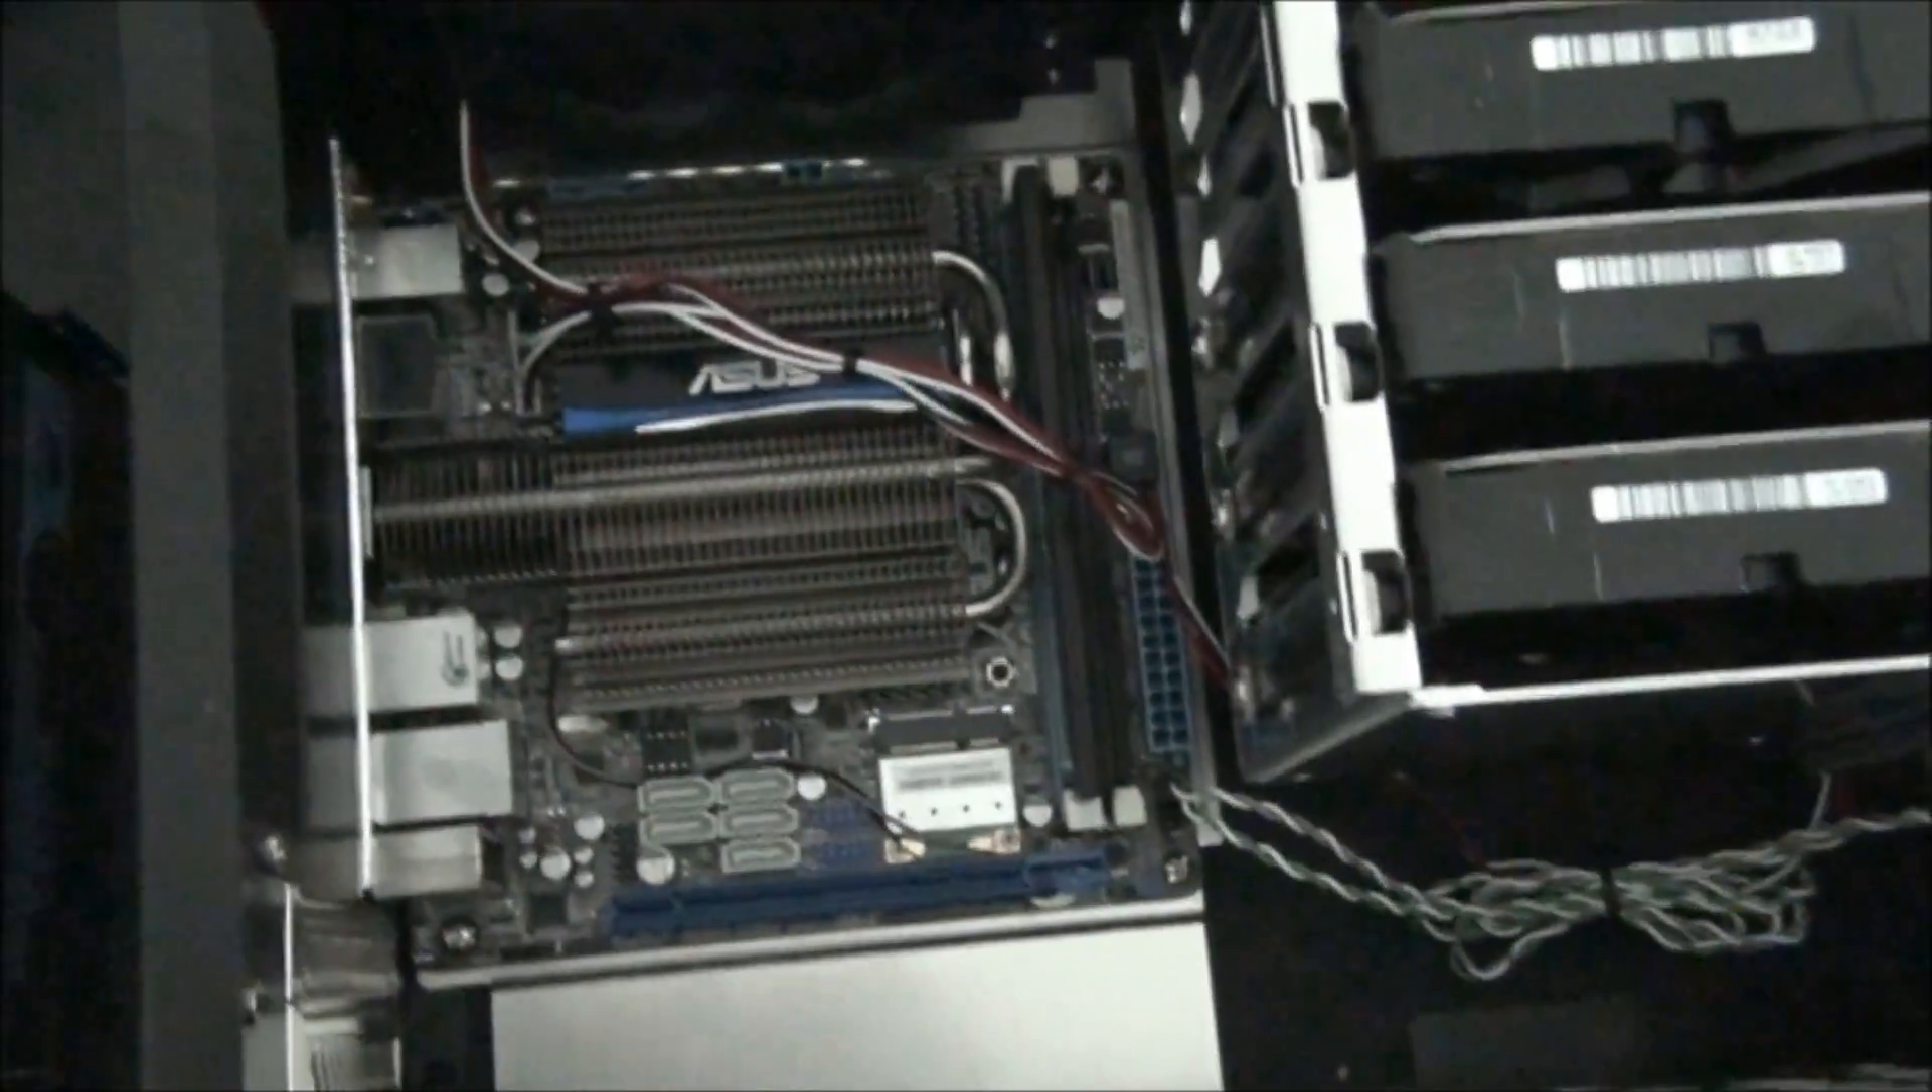I've installed the third hard drive and I've now started a little bit of the wiring.